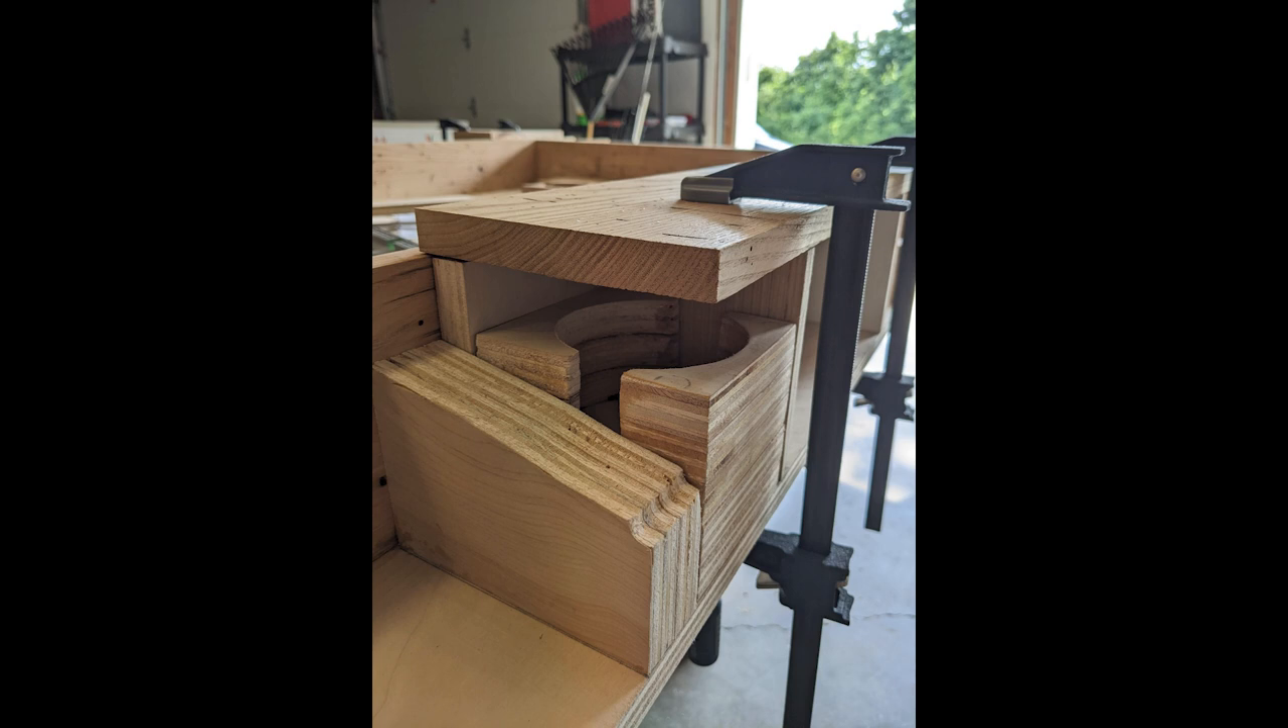And then here's a close-up of a cup holder minus a face plate that does get glued on next to these.